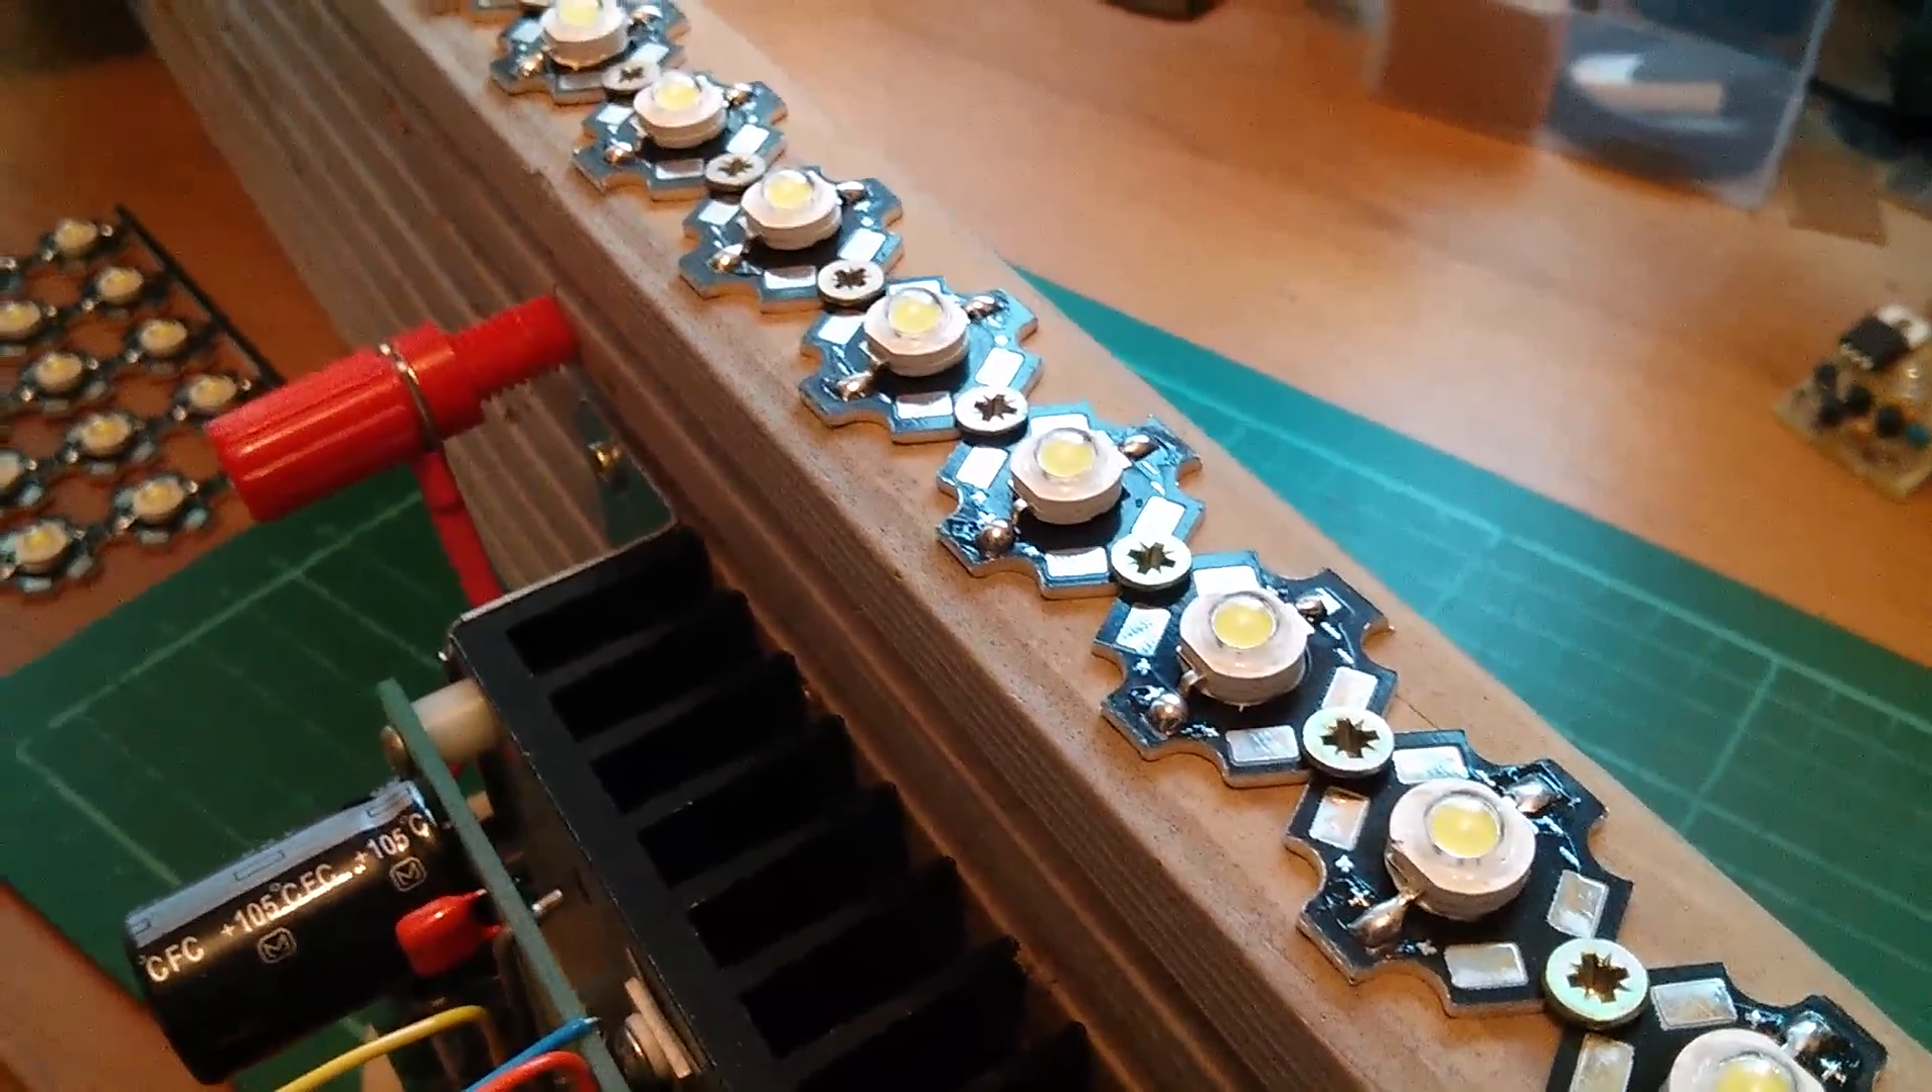And to keep the number of screws to a minimum I've put a screw between each pair of 3 Watt LEDs.